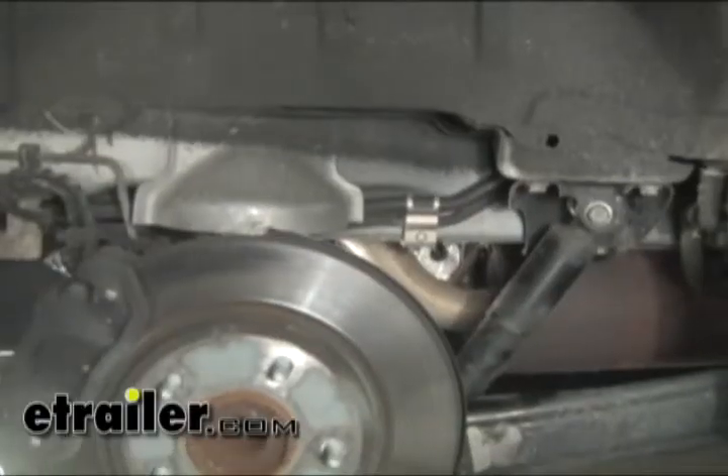For clarity we already took off the tire and wheel and you can see all the suspension components right here.